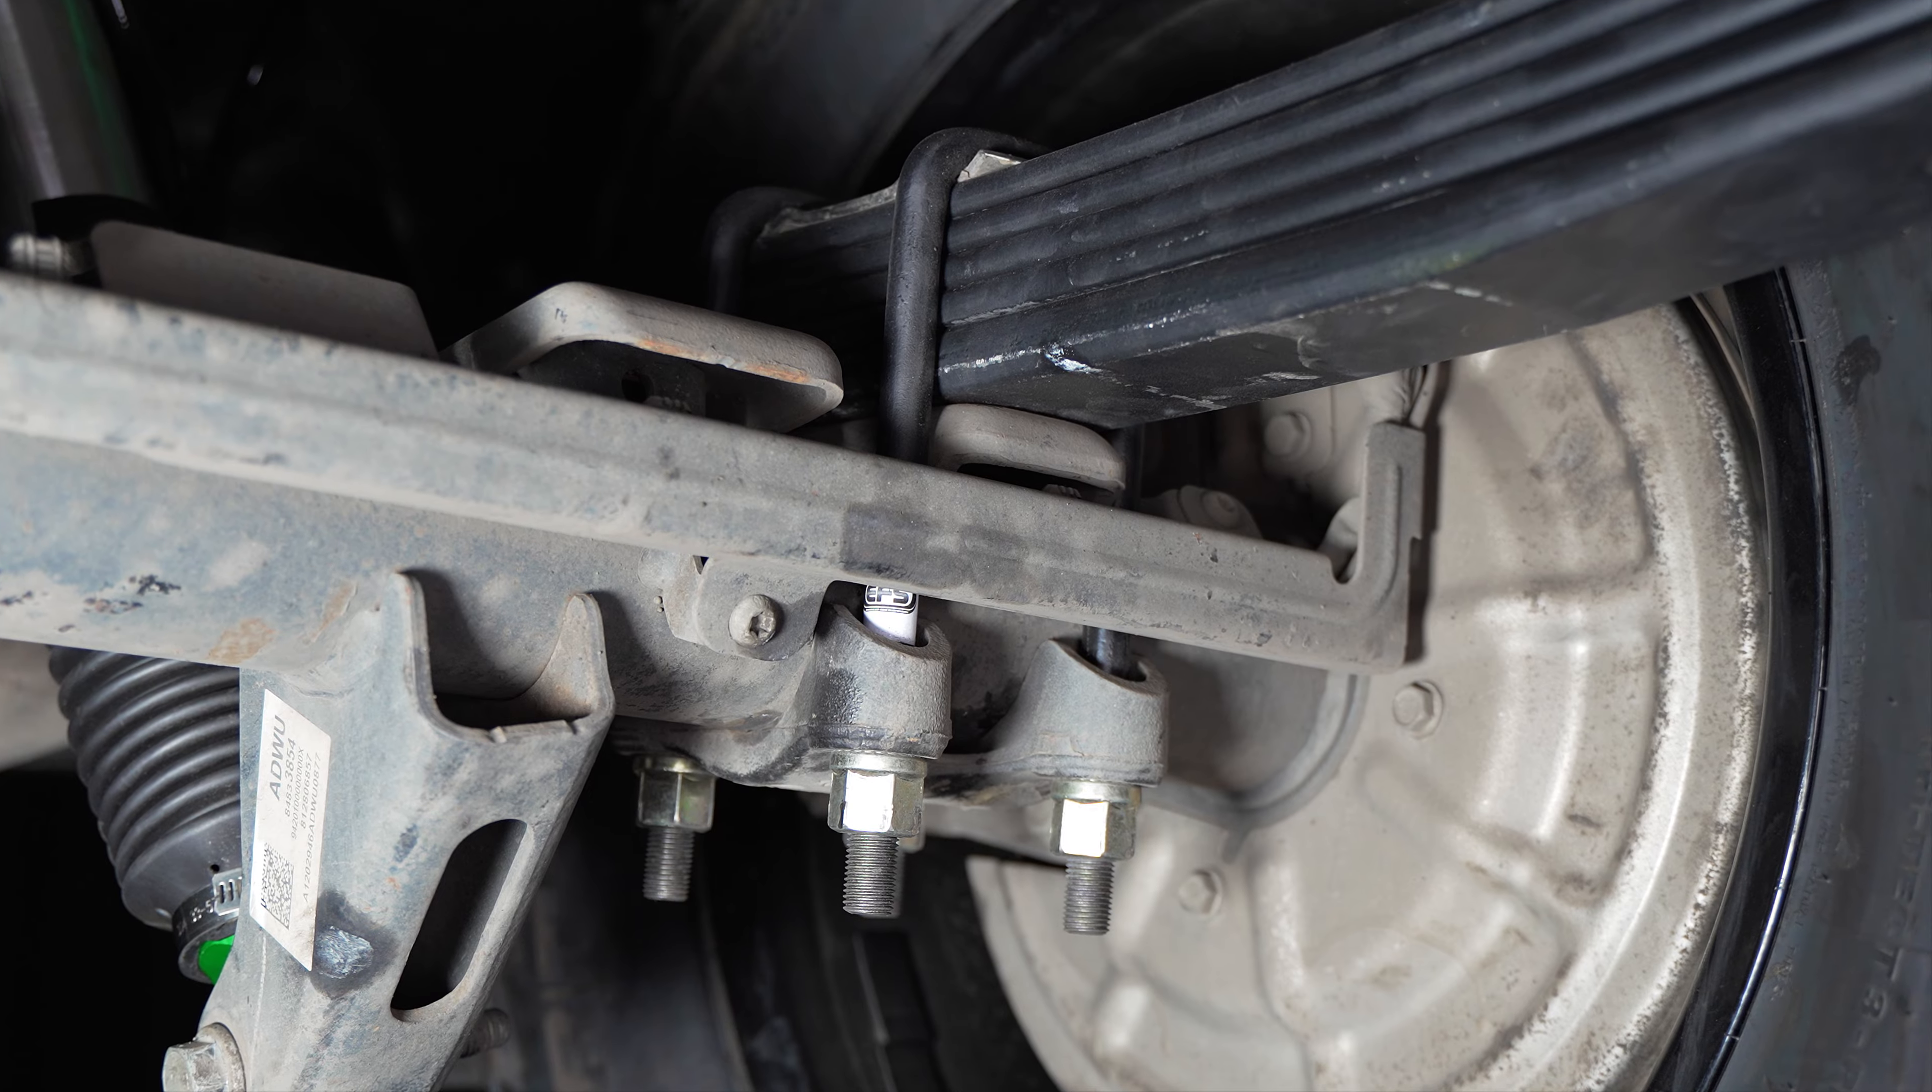We've fitted the polyurethane bushes, the heavy -duty U -bolts. Sits at a great height. This thing's ready to go.